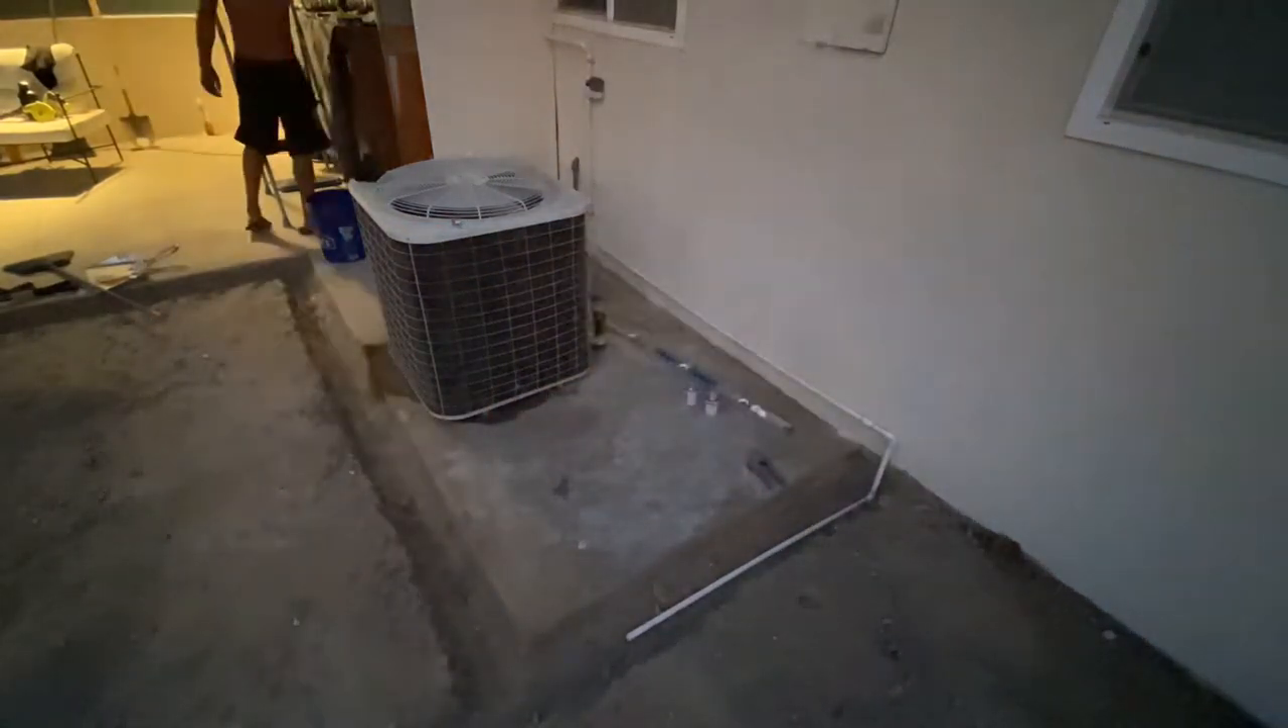I ran the half -inch PVC line along the stucco wall of the house and finally made it to the trenches.